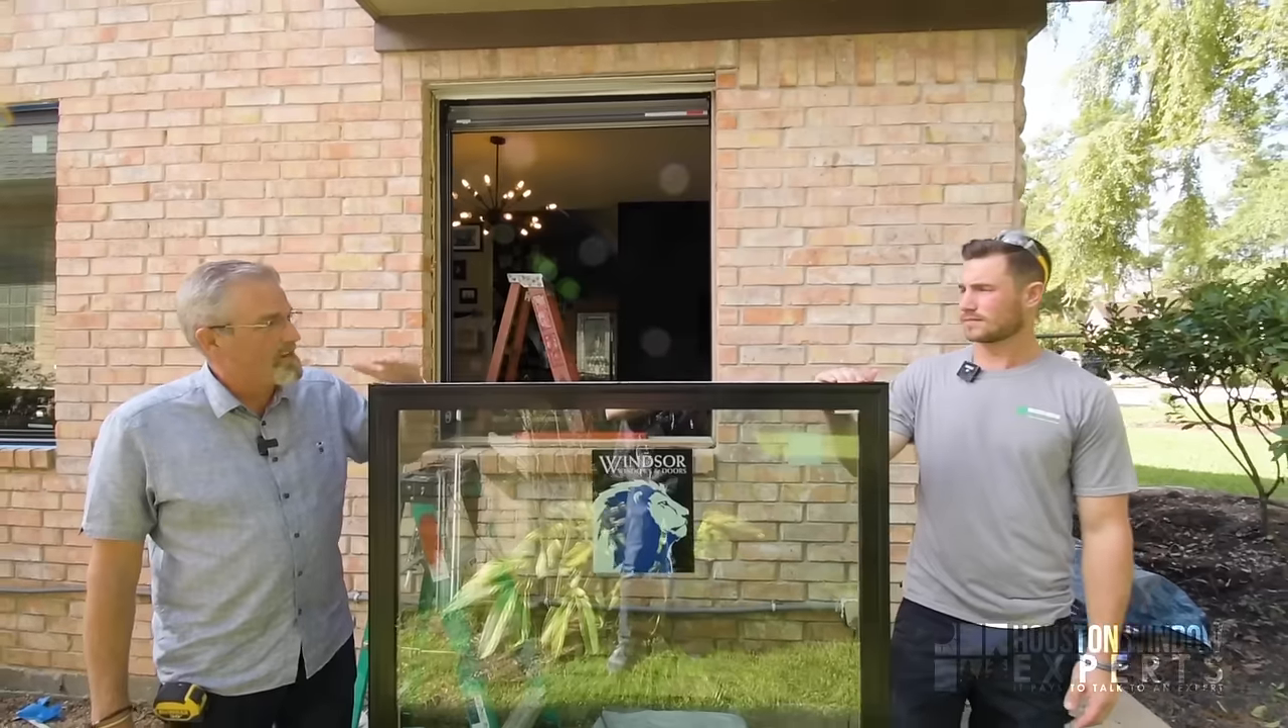Okay, so Brandon, we've got the old window out. We're all cleaned up.